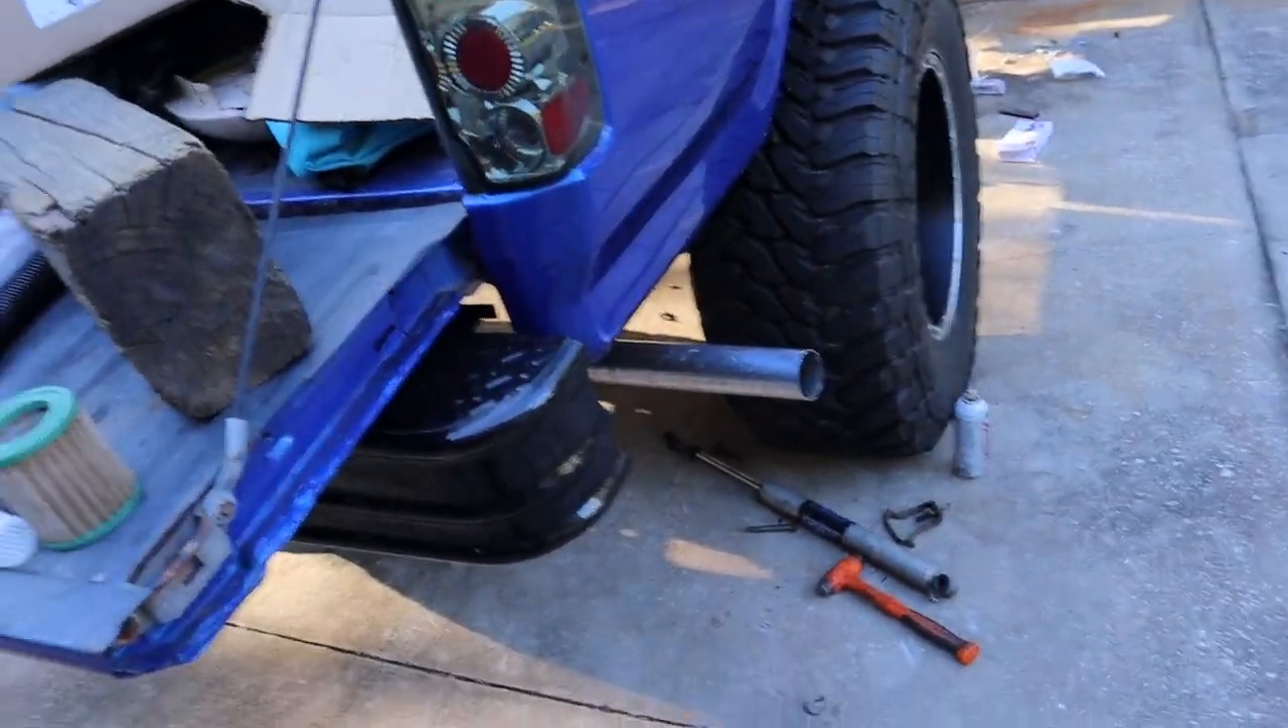As you guys can tell this pipe over here sticks out quite a bit.